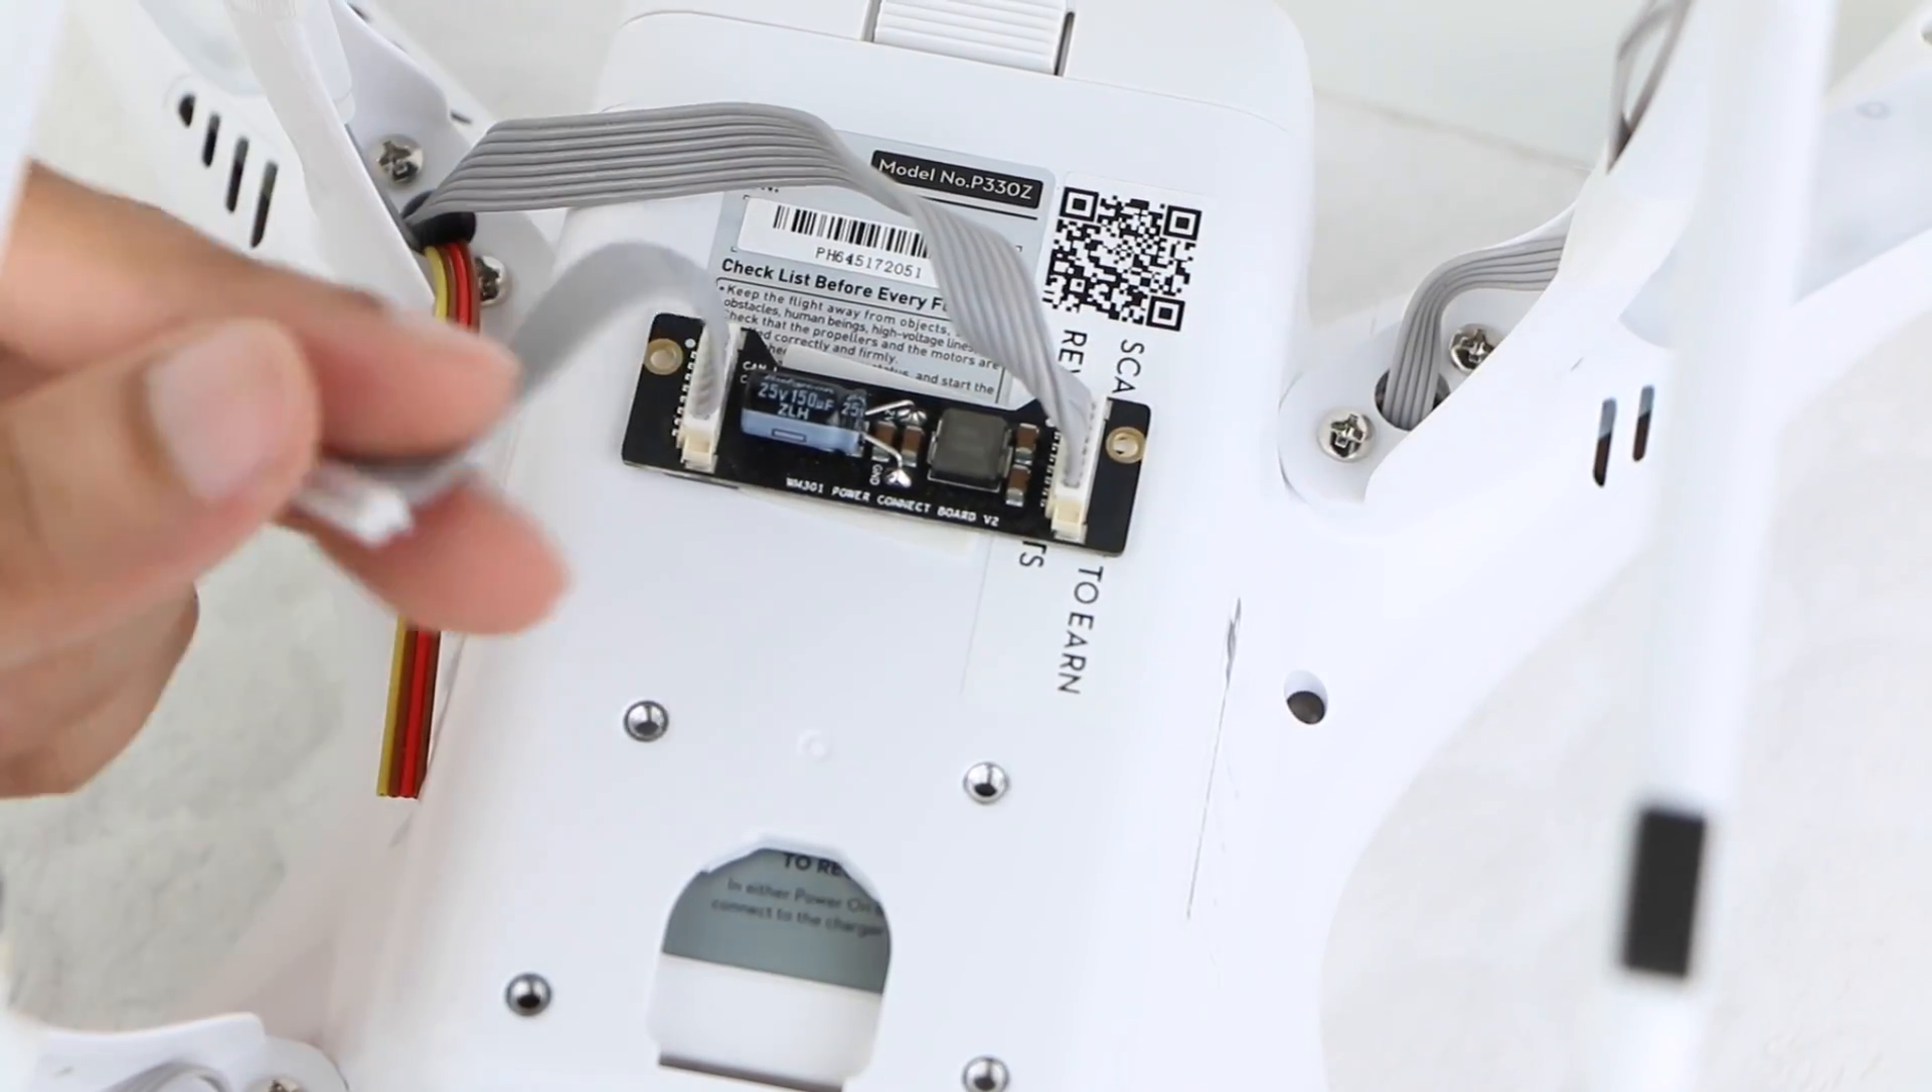We now have the connection for the gimbal, with the board installed in between.